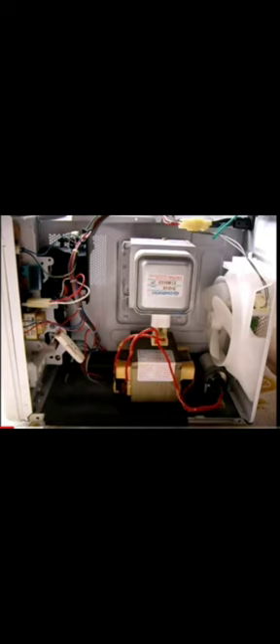Okay, the cover has been removed, and on one side of the microwave closest to the control panel, which is right here, you're going to have all the components right in front of you.